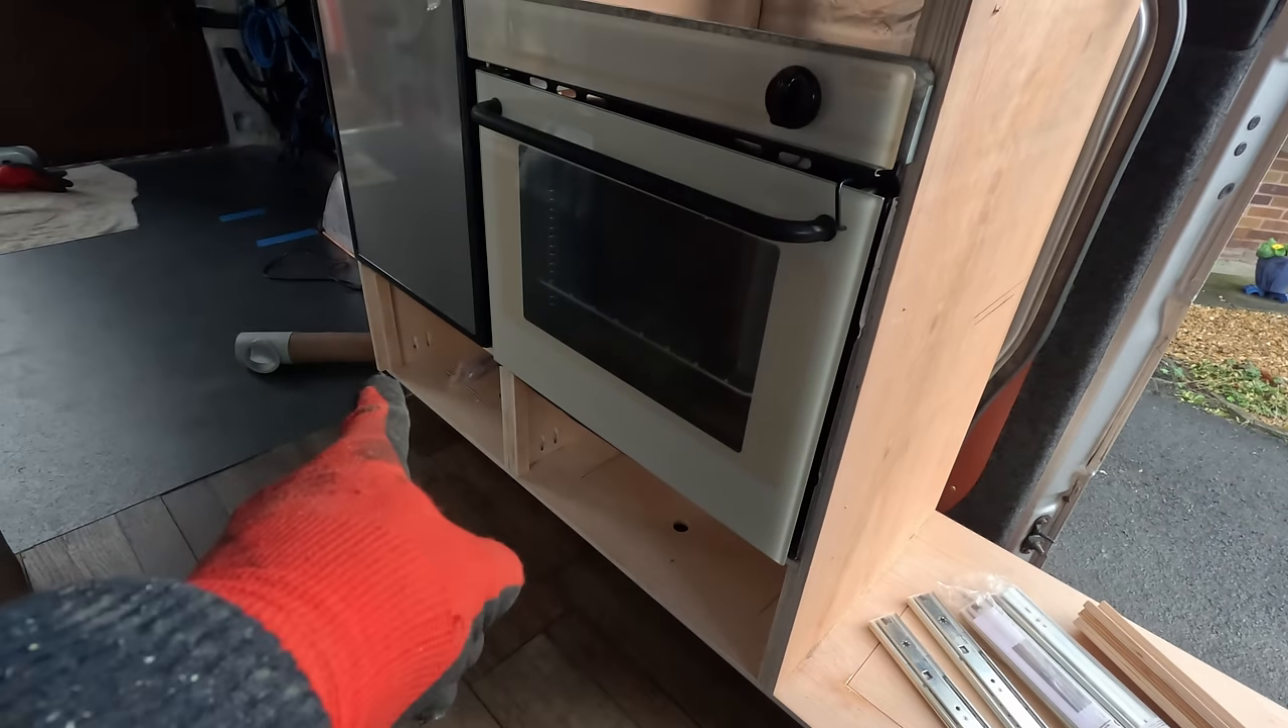So, first of all, obviously, this is the oven in place.